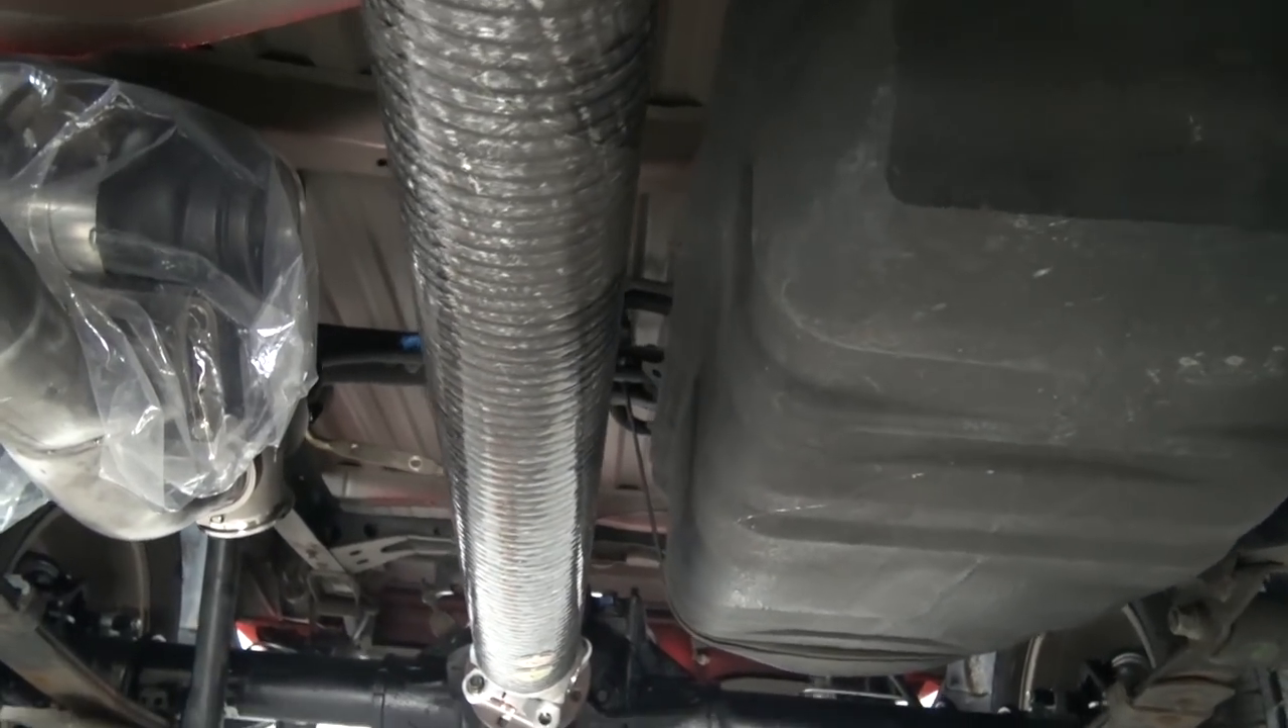There's the clearance next to the gas tank. Plenty of room there.